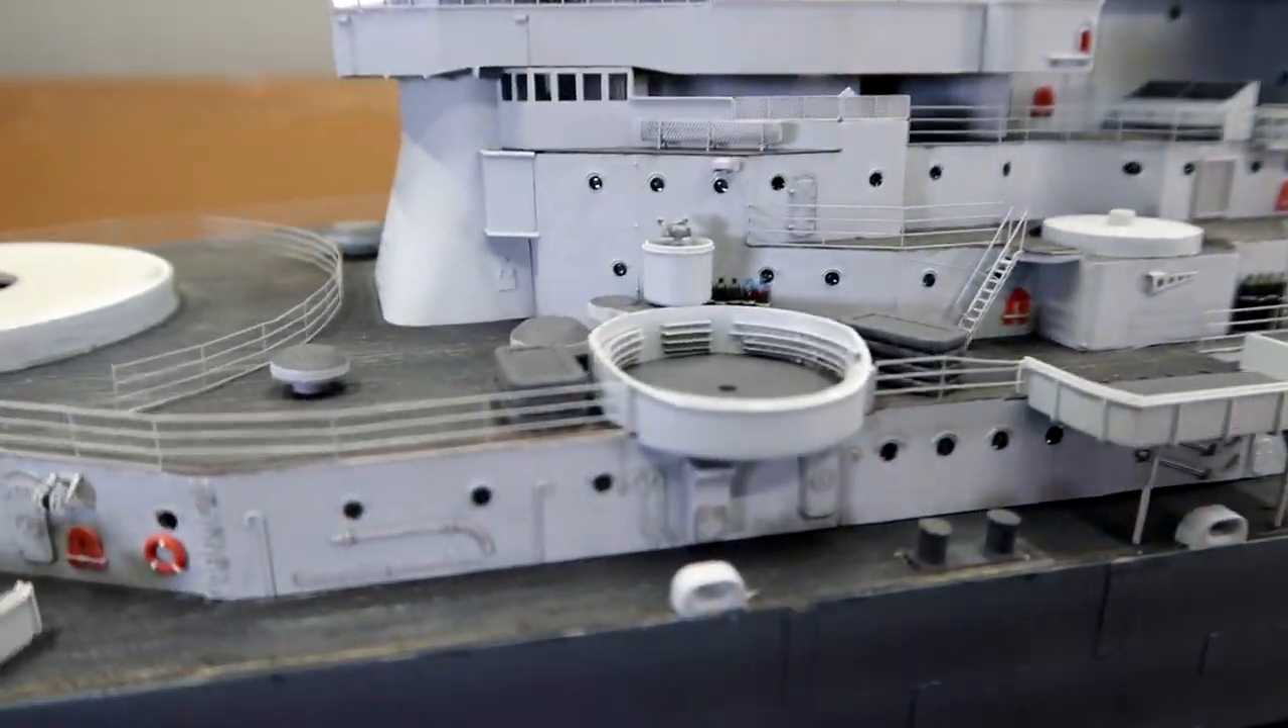We've got our ladders in place there stairs and railing and everything.